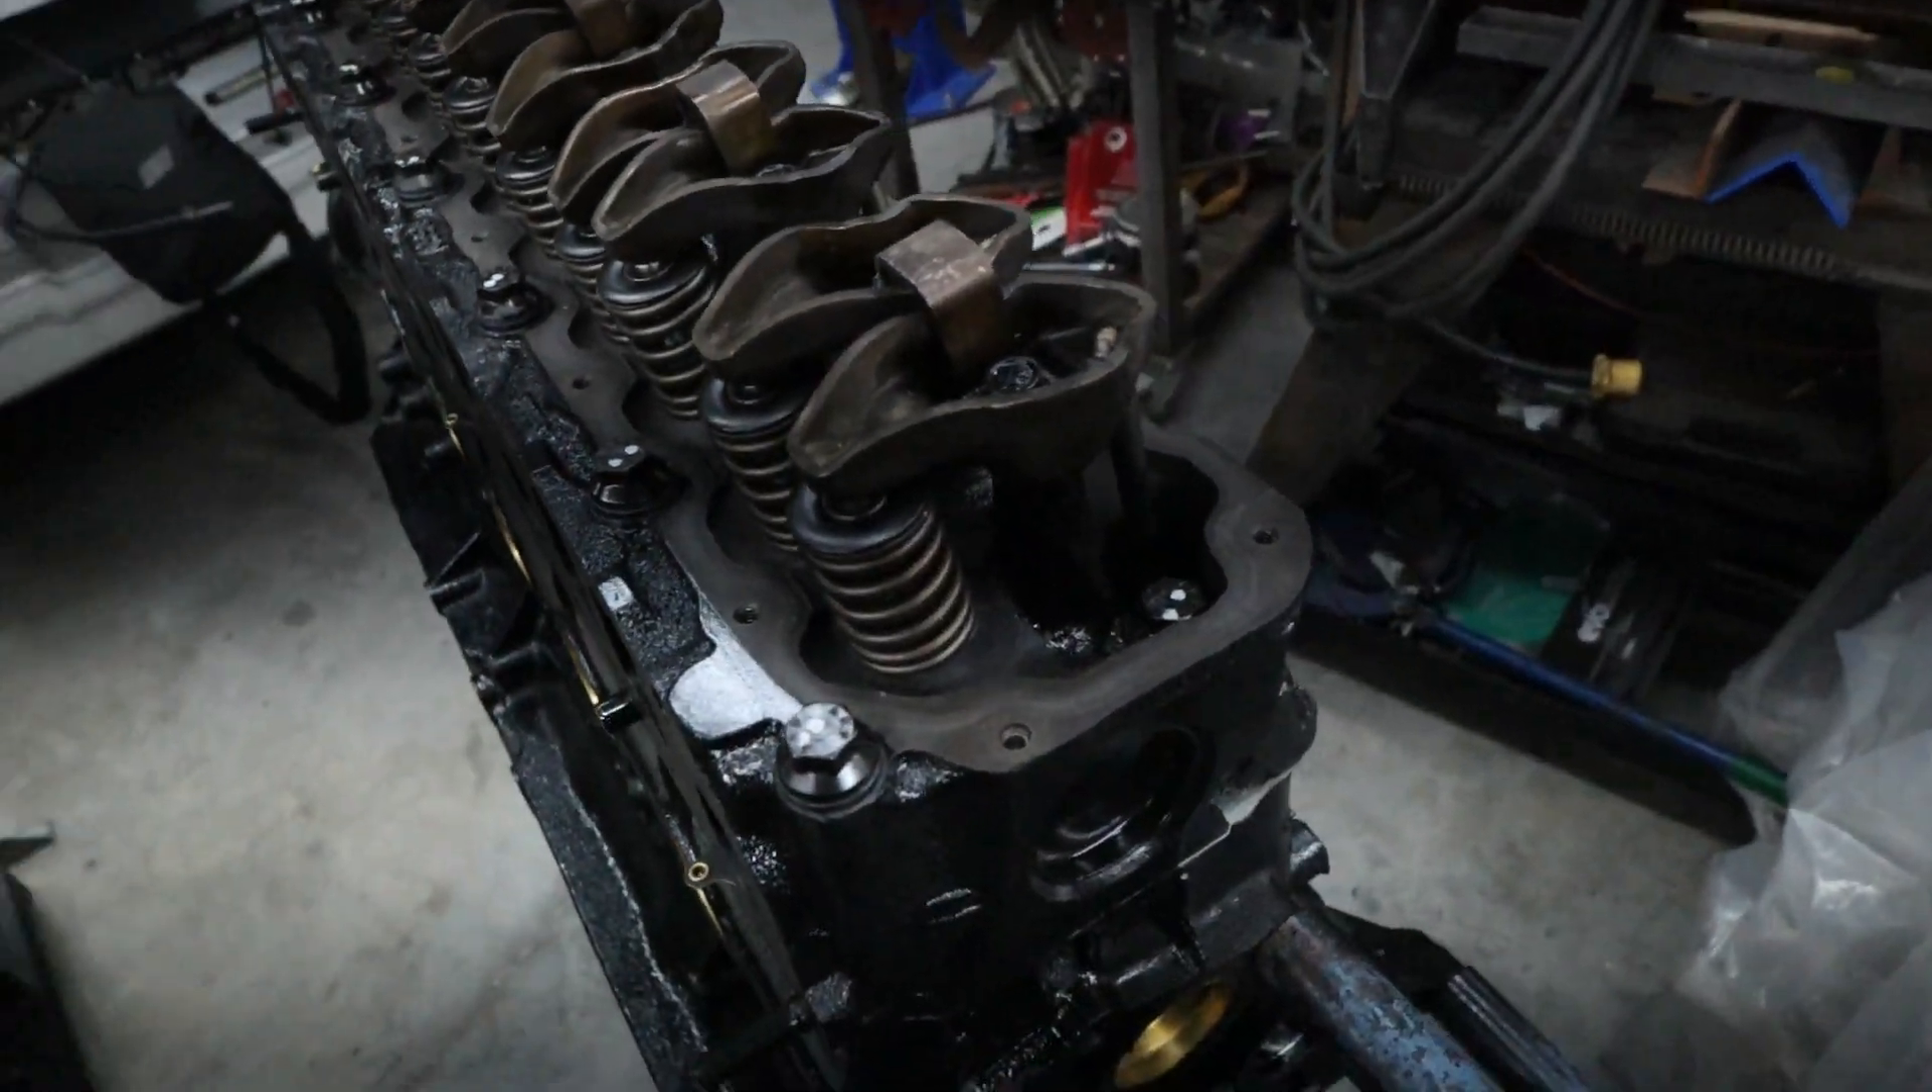All right, so we have the rockers and push rods in.